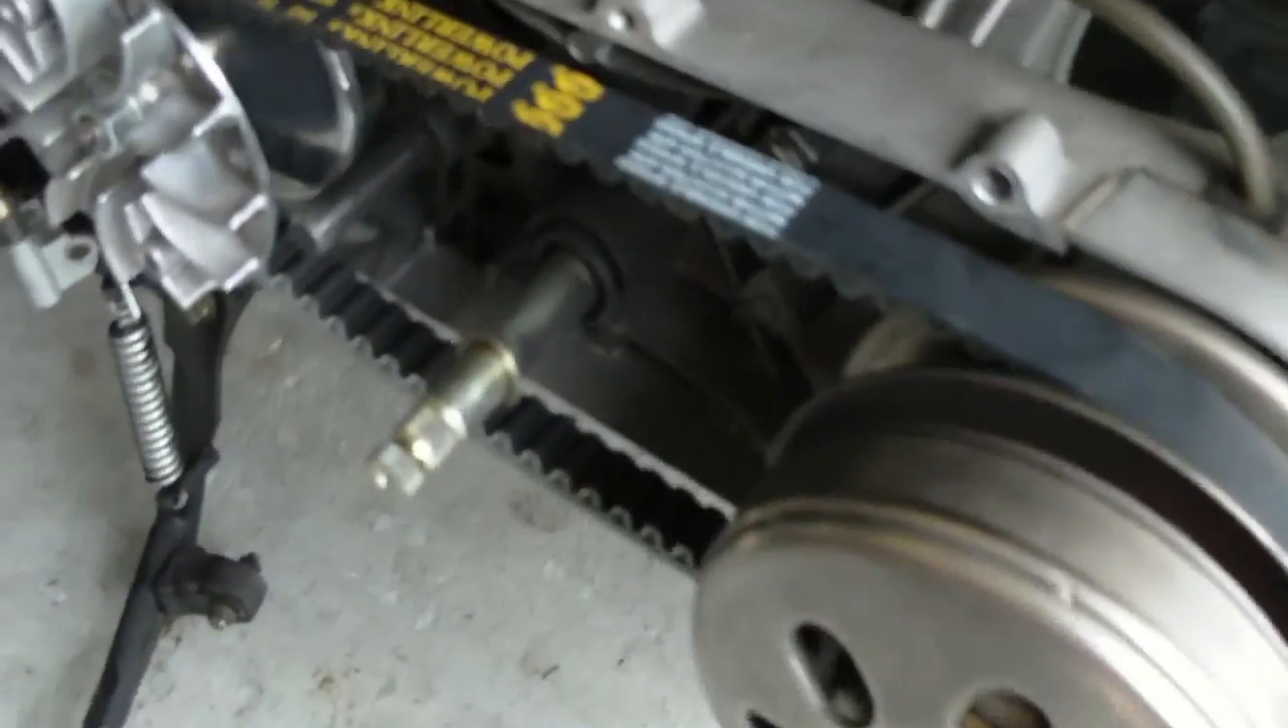There it is. The new belt is now on.